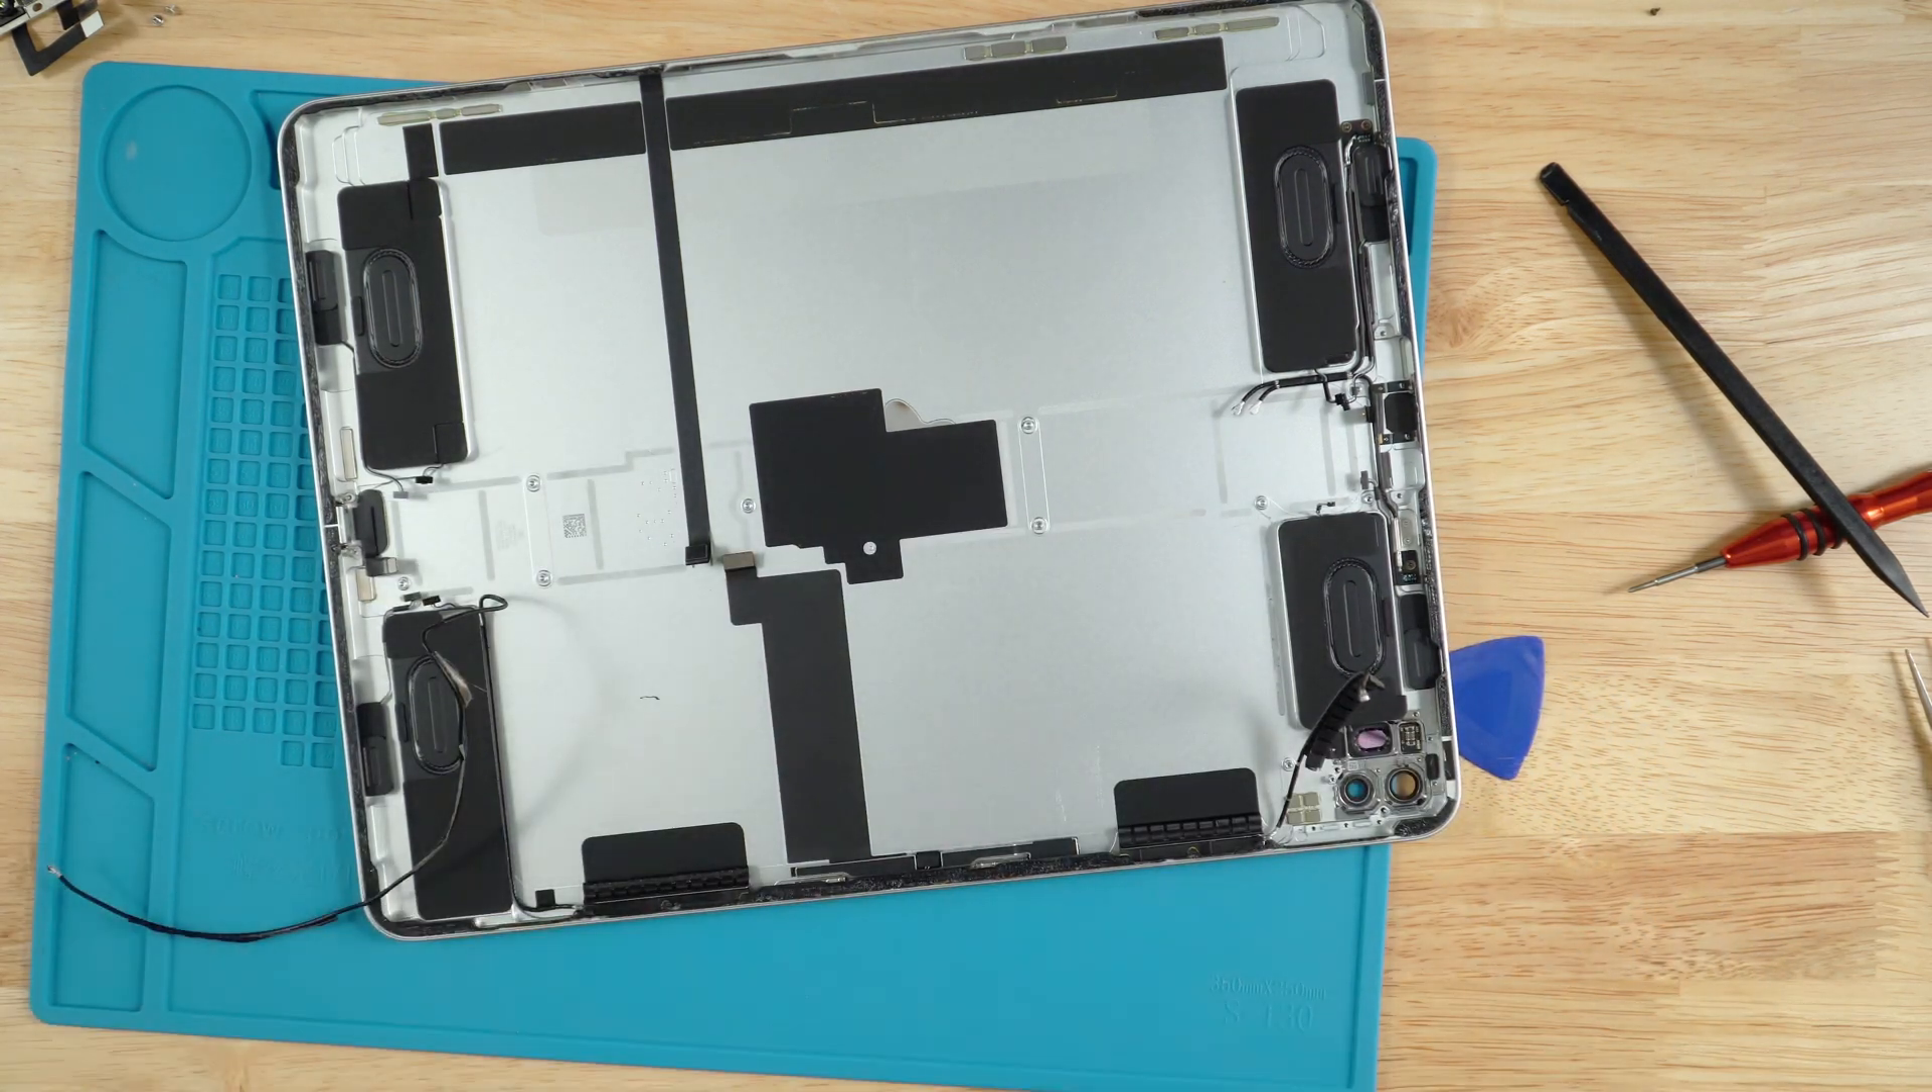Now the battery is removed and all you are left is with just the back cover.